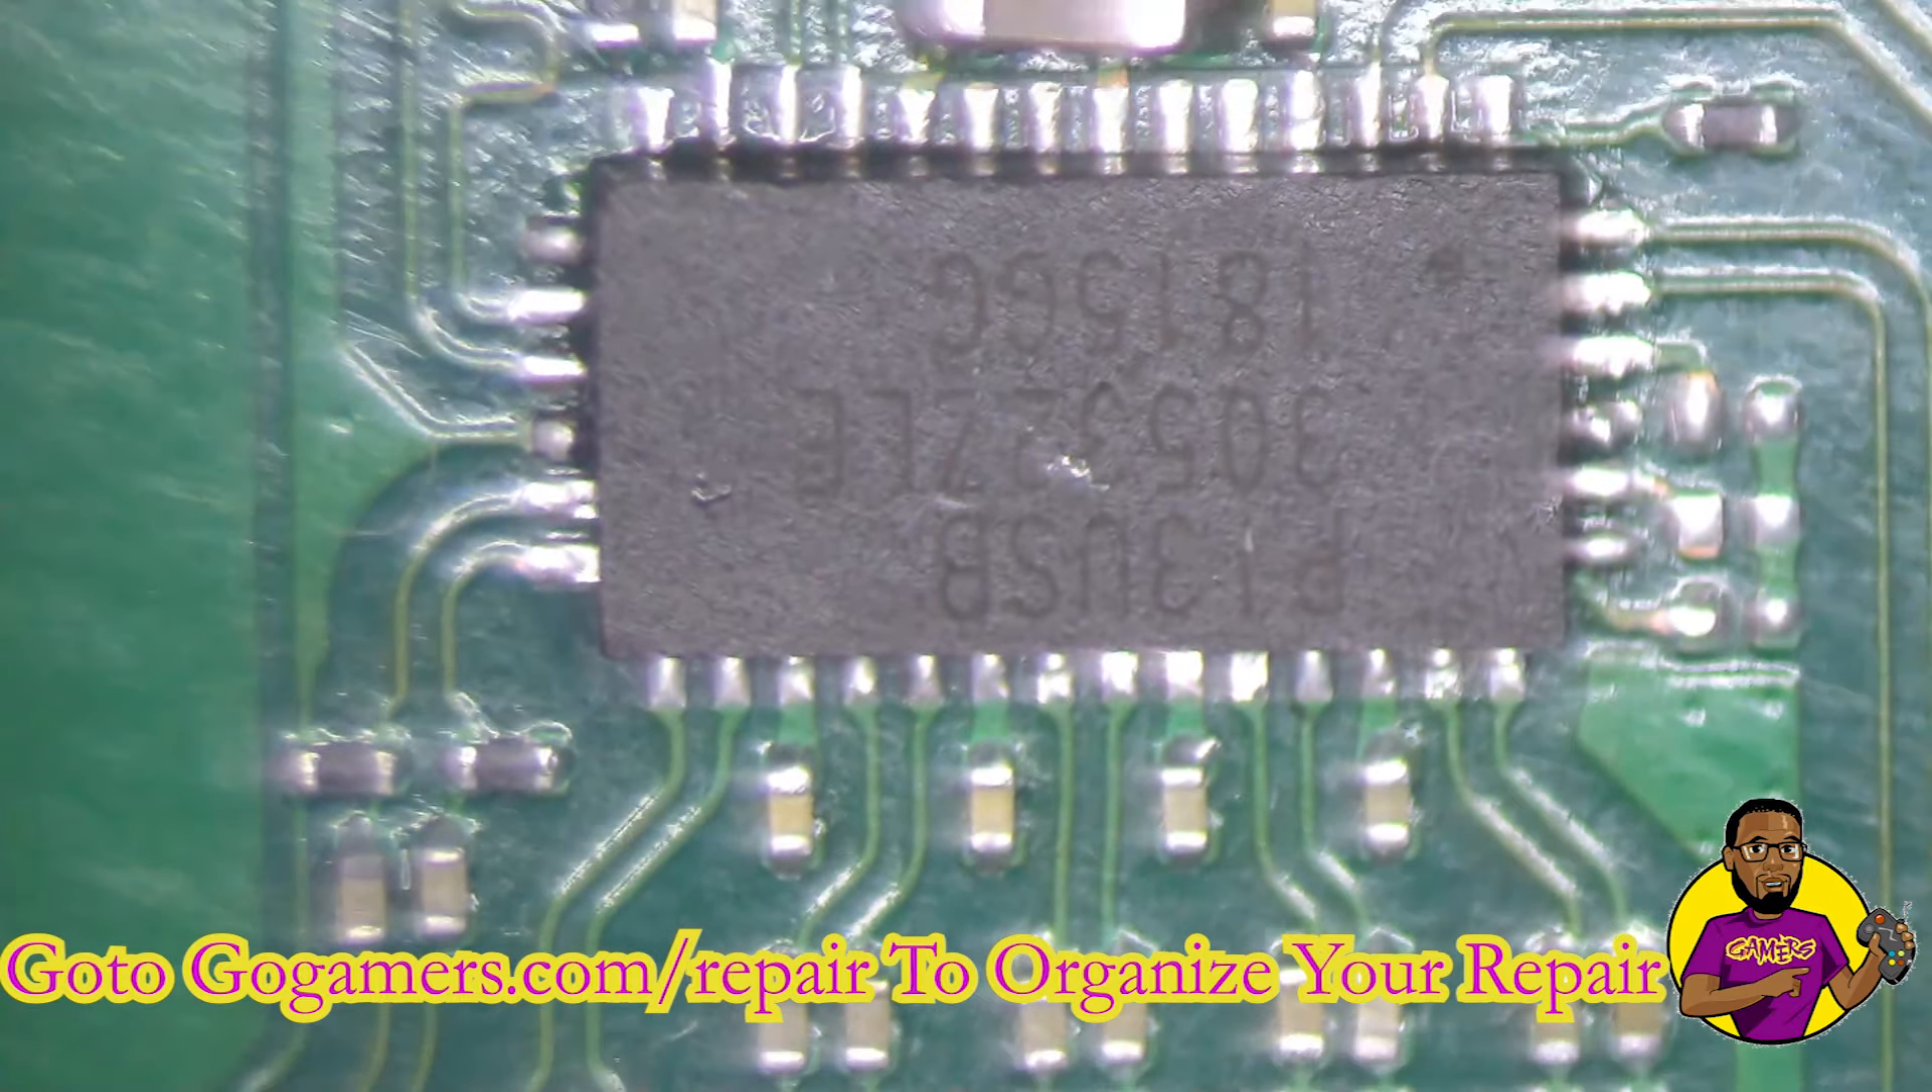All right guys so i went over i checked everything out all the pins everything looked like it's down on the pad and now what i'm going to do is i'm just going to put this back together.